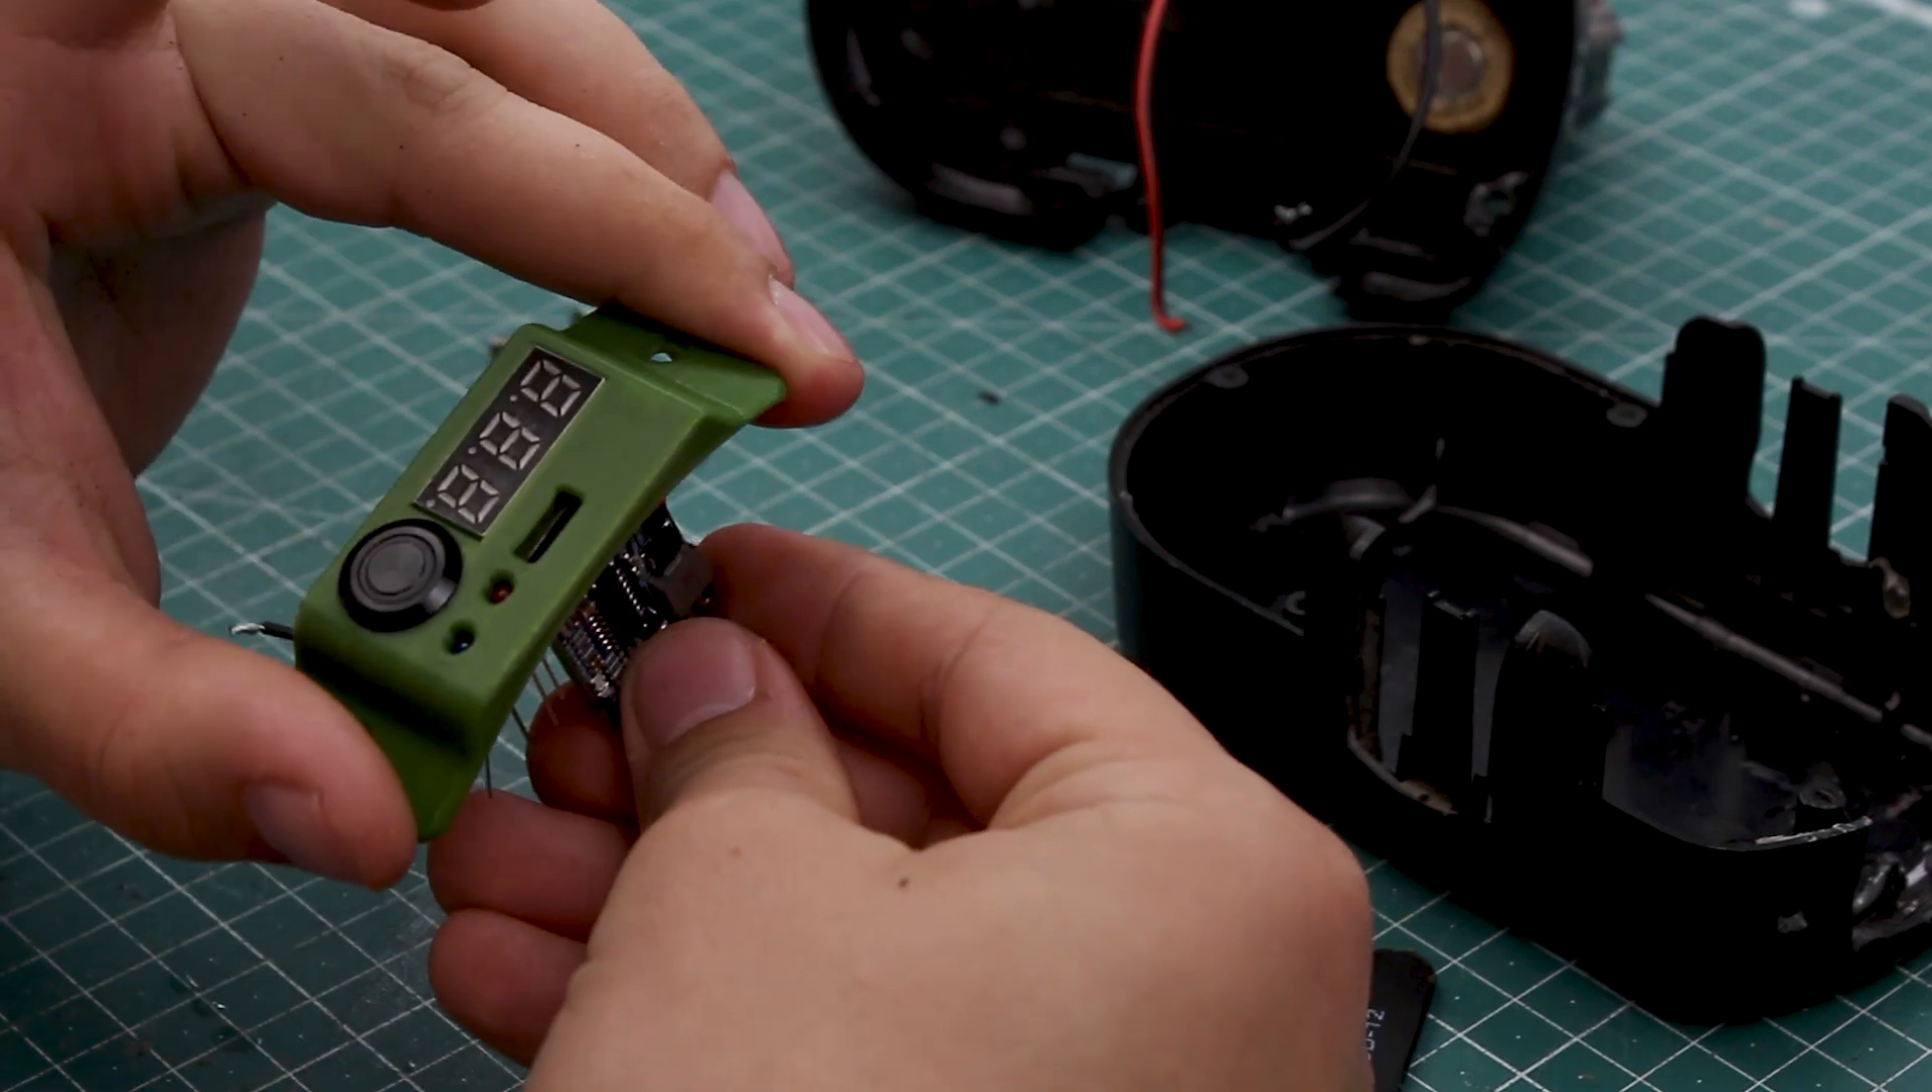I fitted the voltmeter, the push button switch and the LEDs inside the printed part and glued them with superglue.